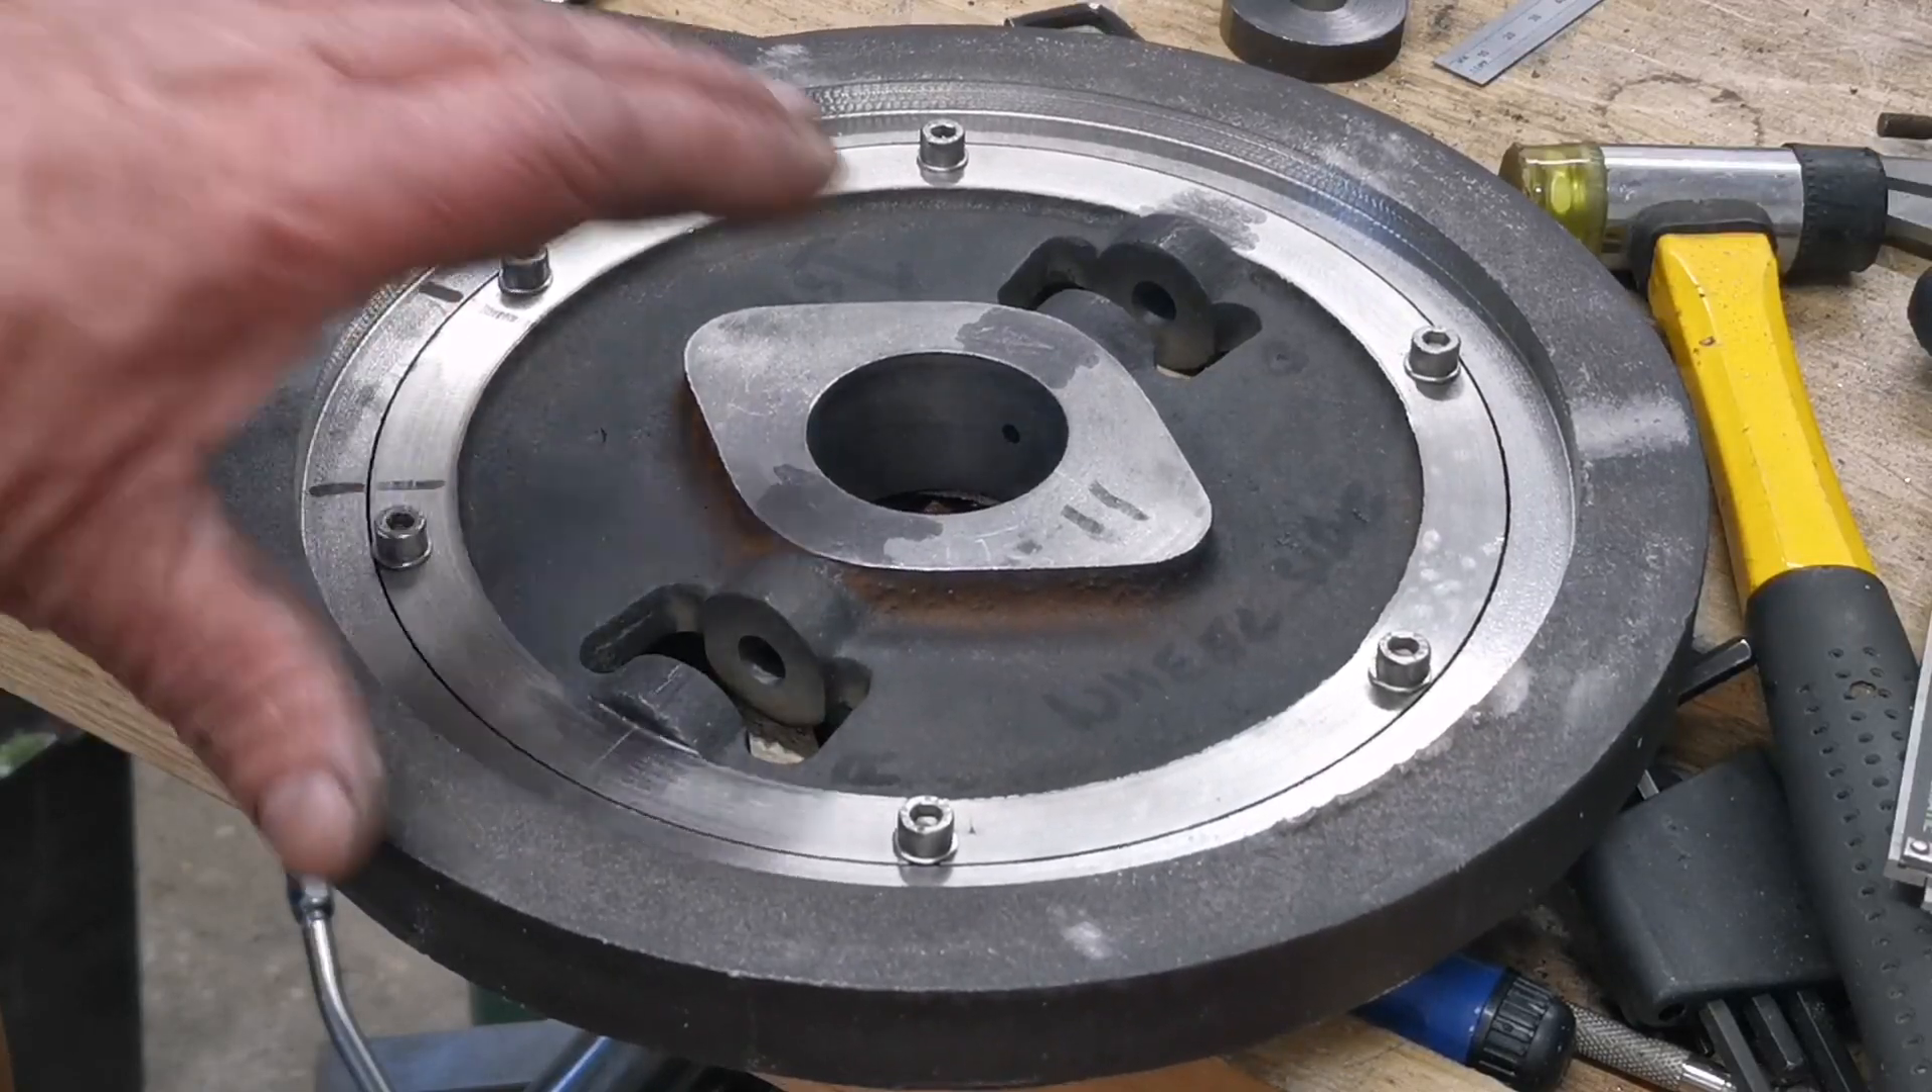Right this is the main drive part the center and the ring together ready to go back on the arbor.